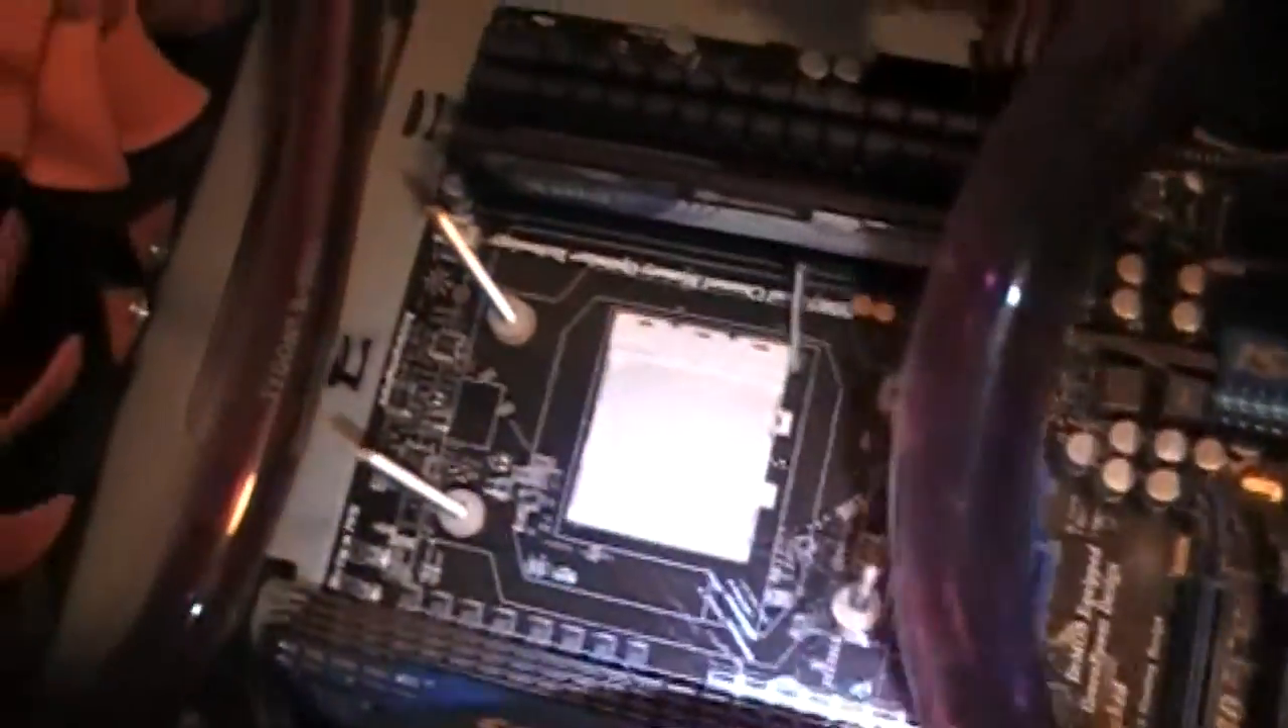So the water block is off there is our socket.